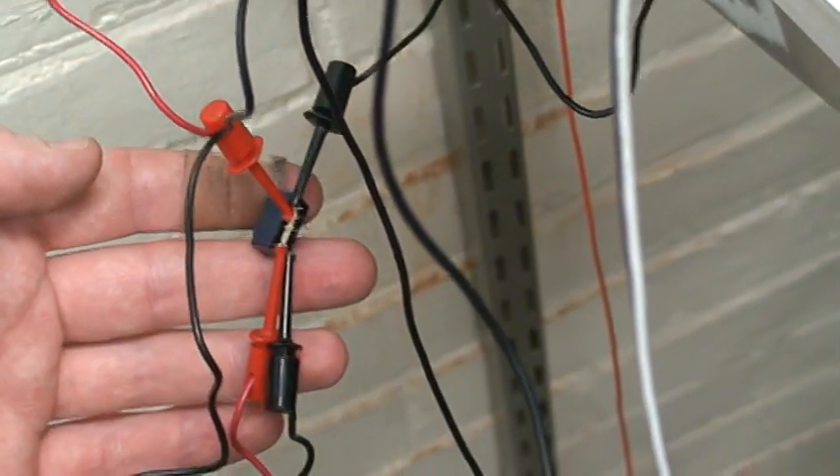I haven't made it pretty, I just have the wires connected with little test clips.